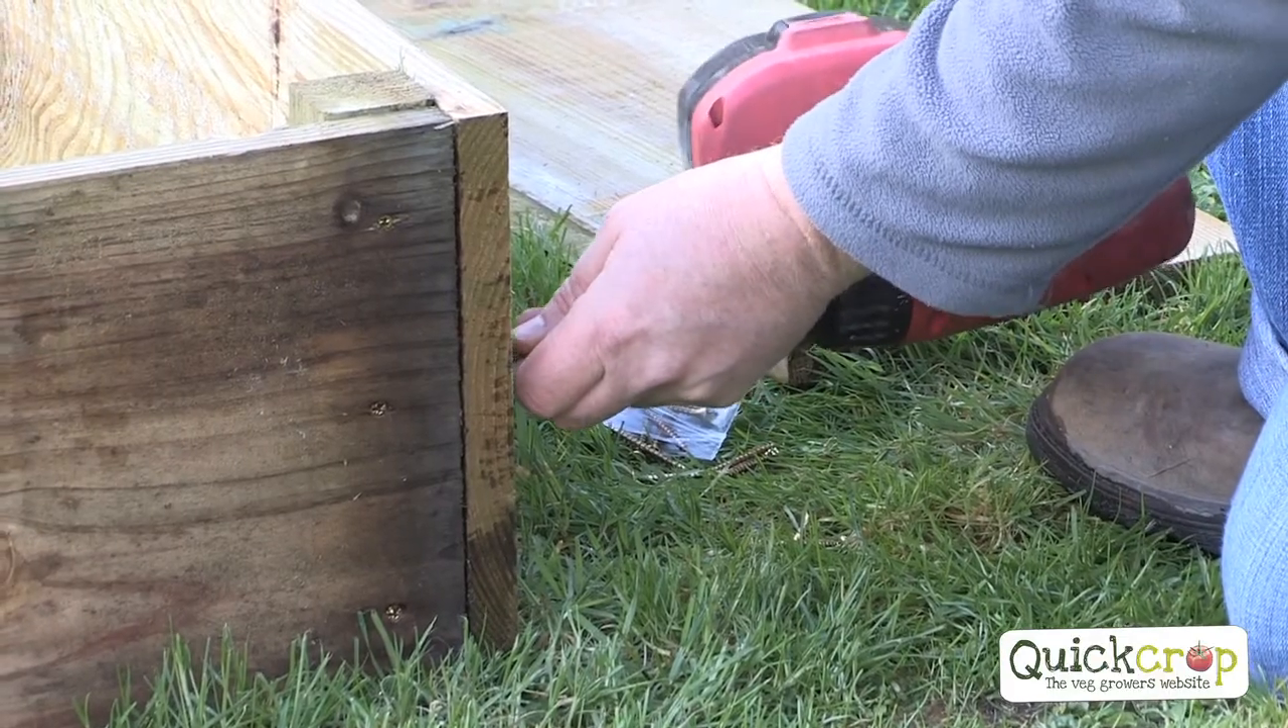You can see at the corner here again we've made sure that the timber is flush flush with the edge and we've got a nice tidy corner again same as the other side.